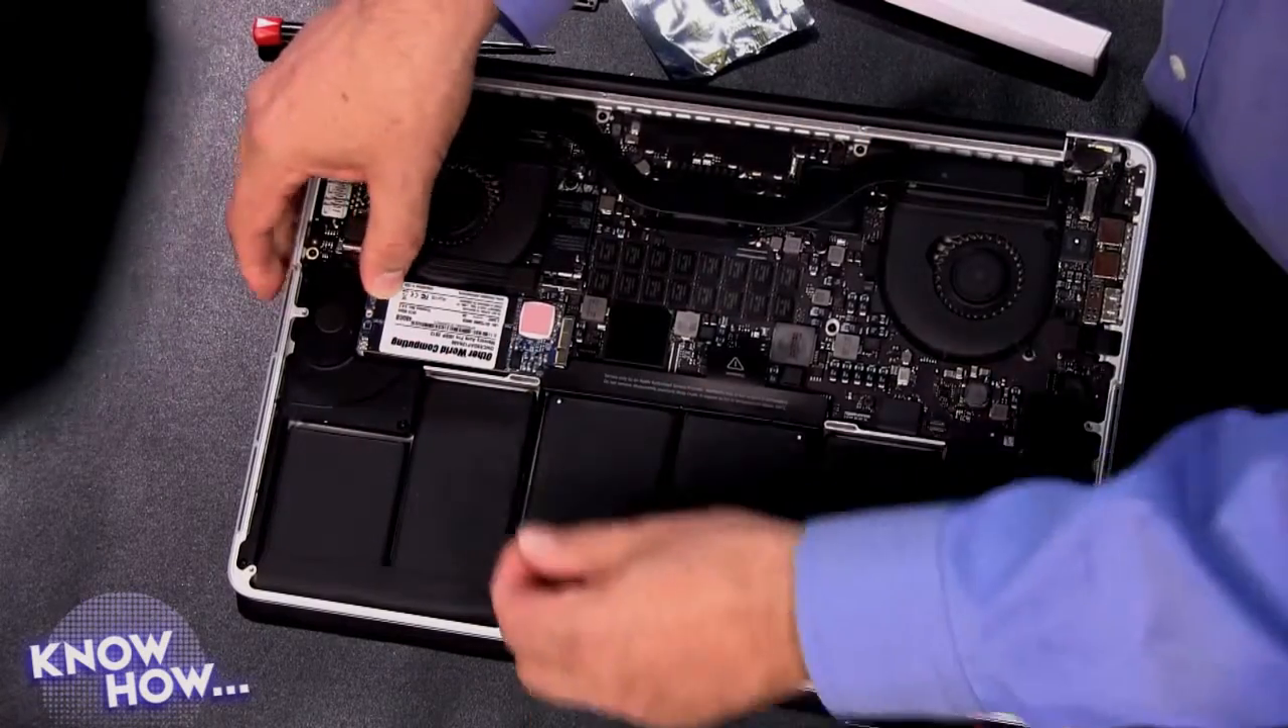Now we've actually put in the new hard drive.